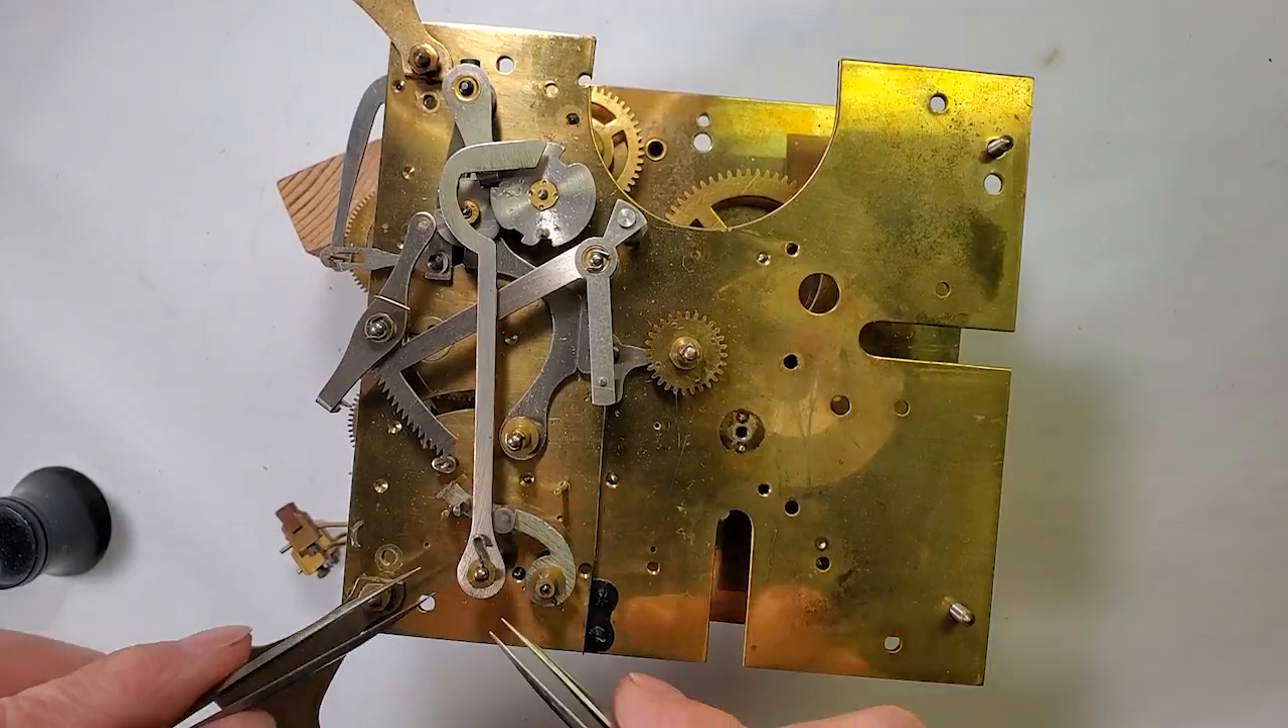Lots of levers to remove before the plates can be separated.